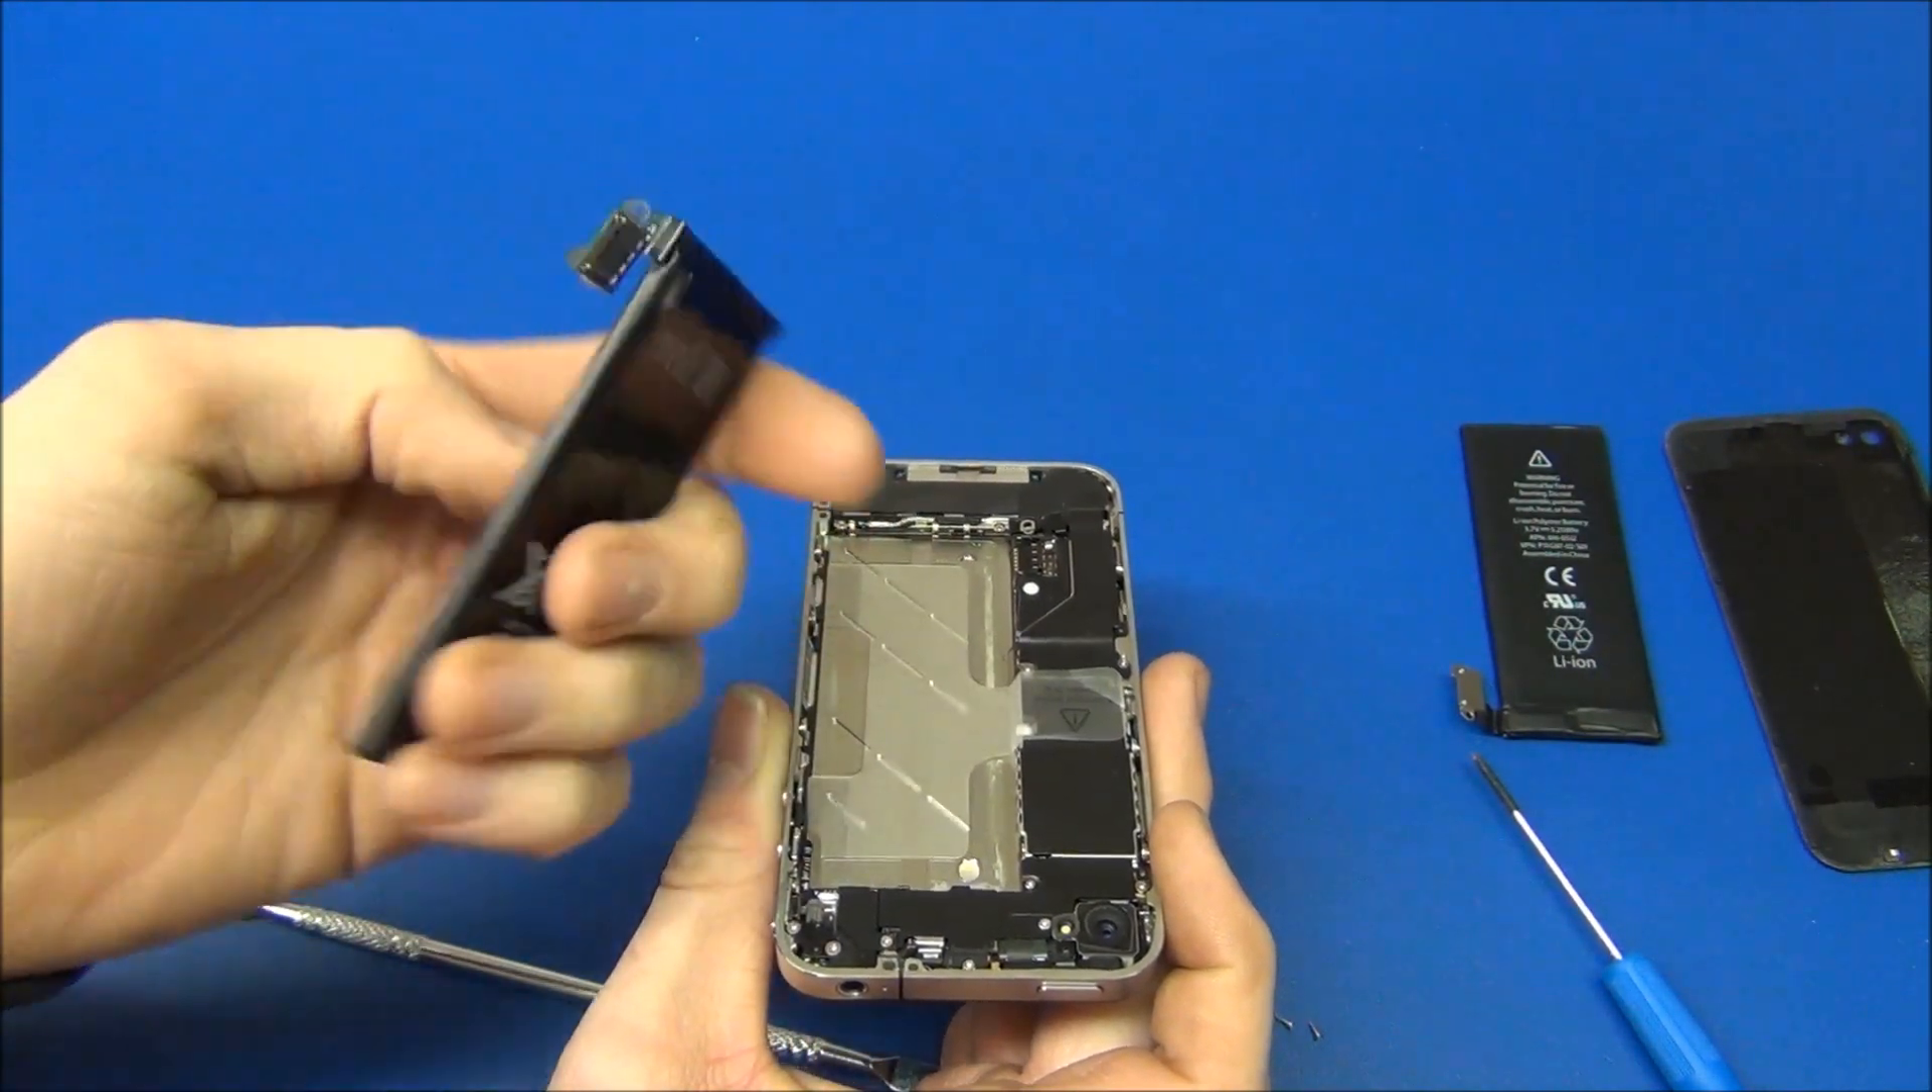So the old battery has come out and let's just put in the new one.